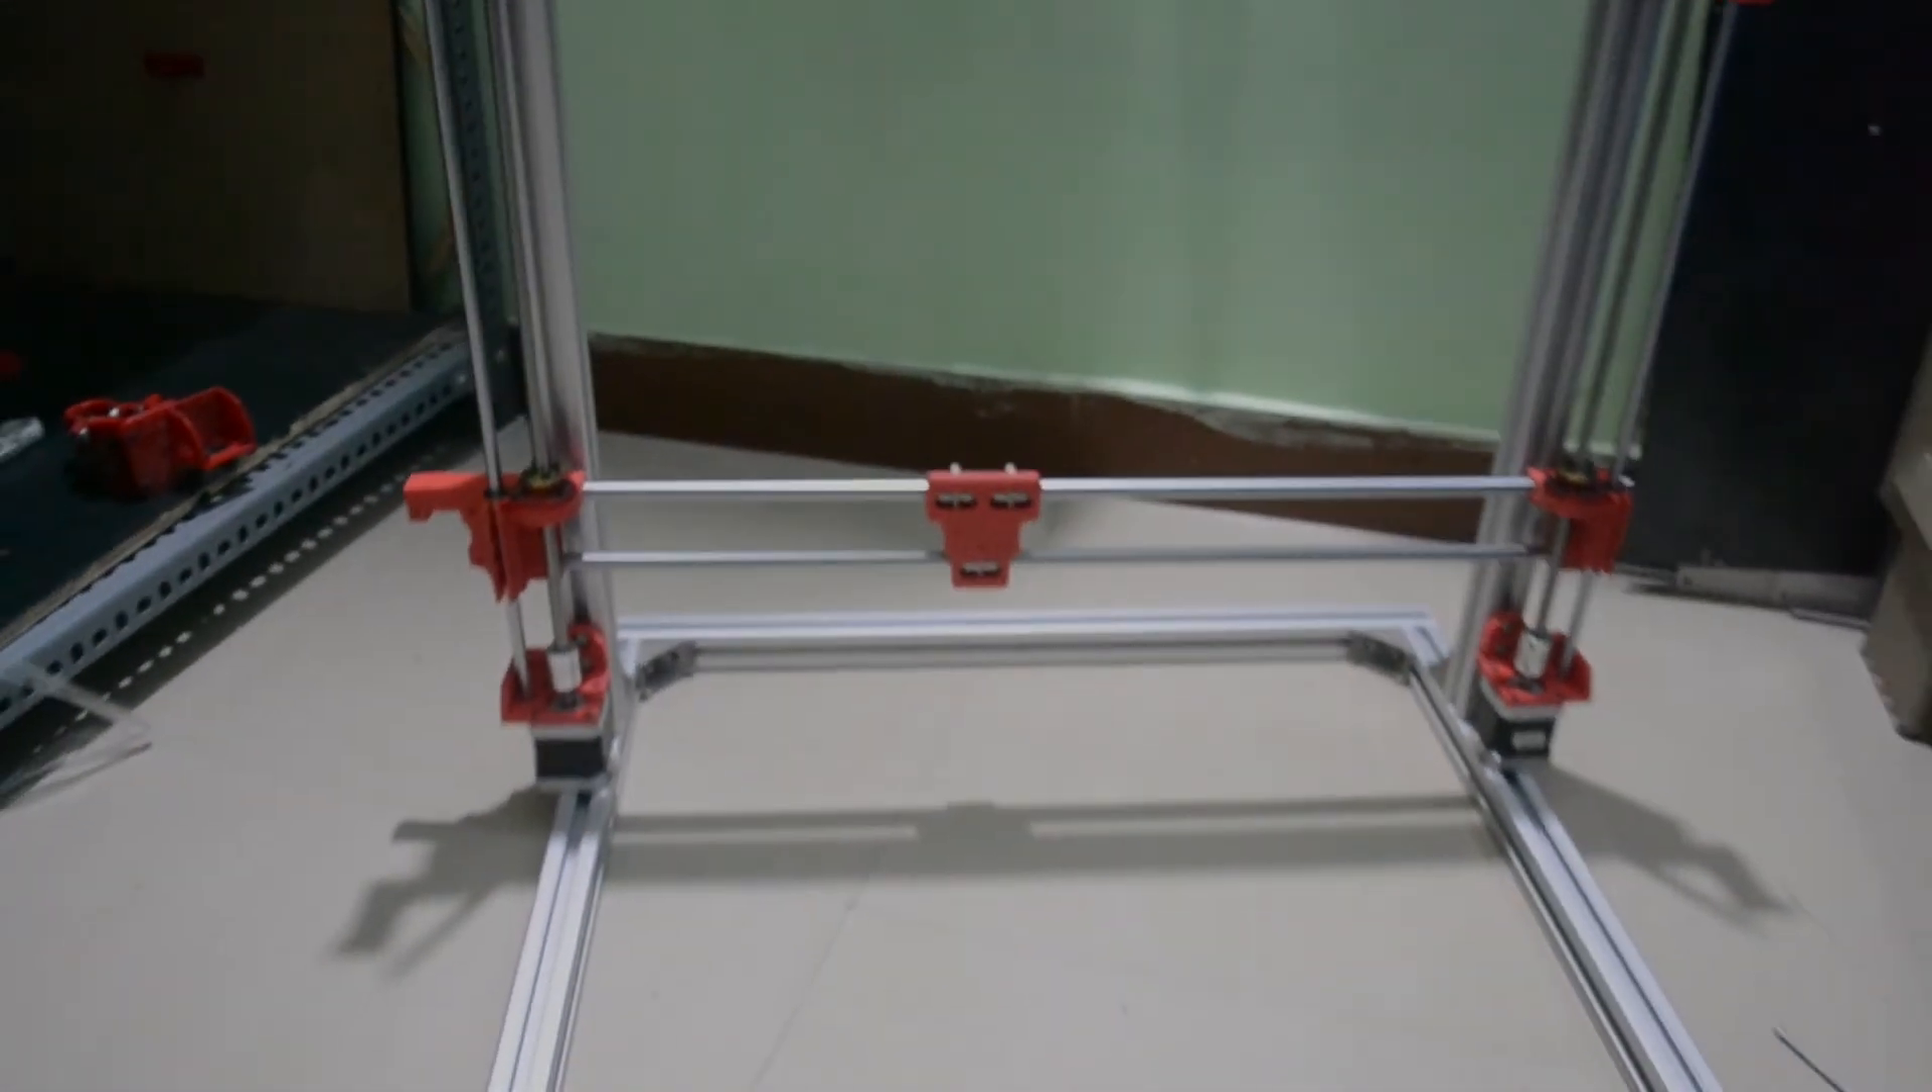So now X and Z axis are ready and it is placed on frame.